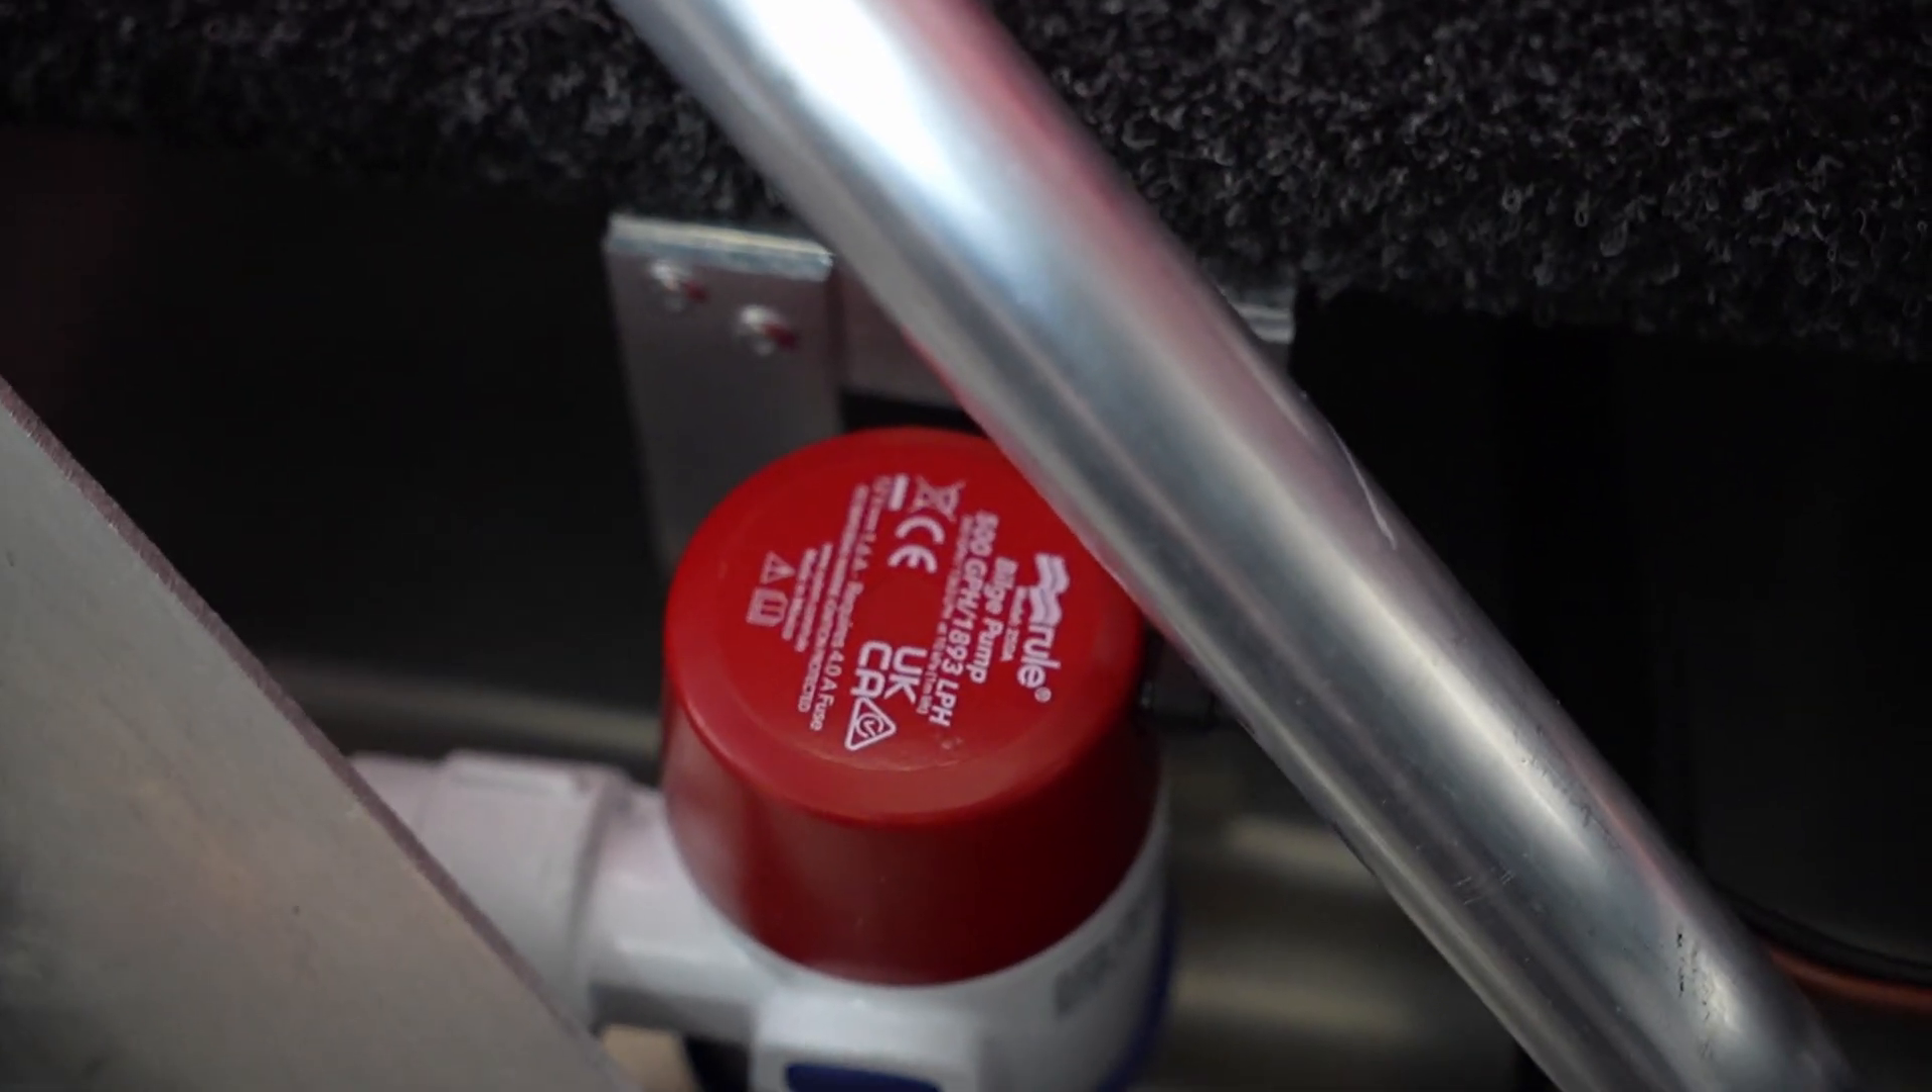So still need to do the hose and clamp that together but otherwise bilge pump's in.